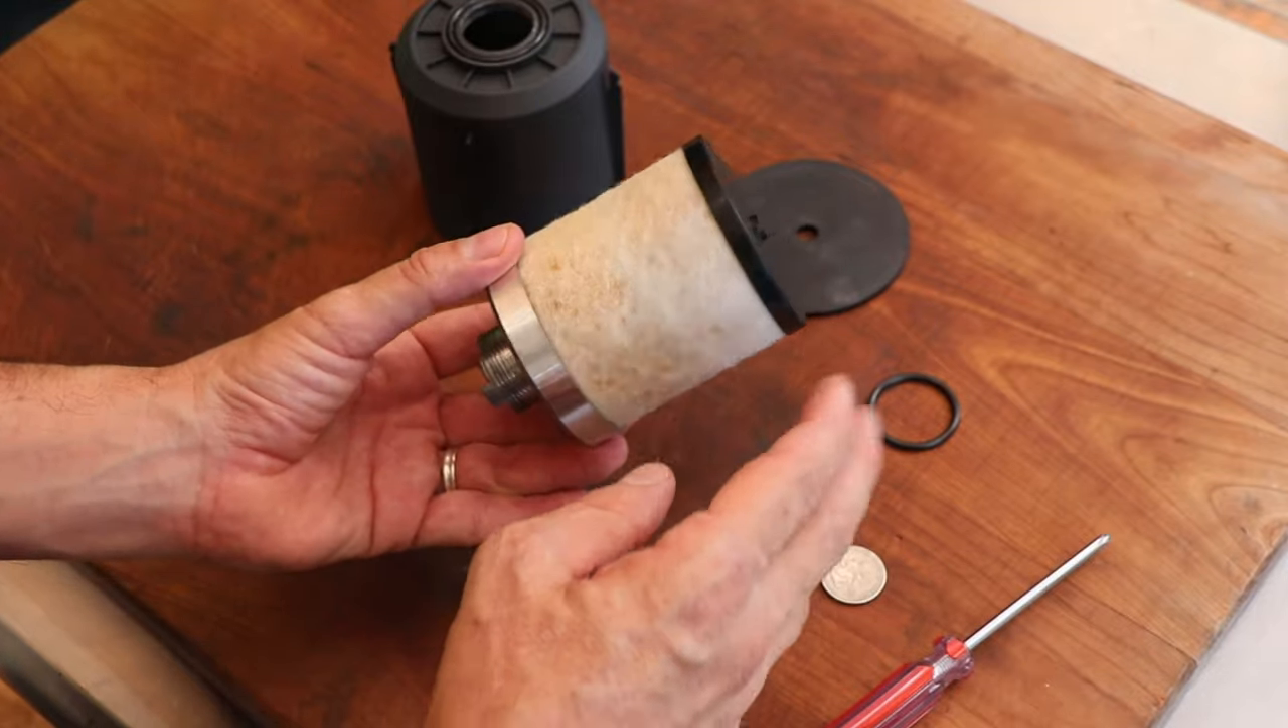We have successfully taken apart our demister.